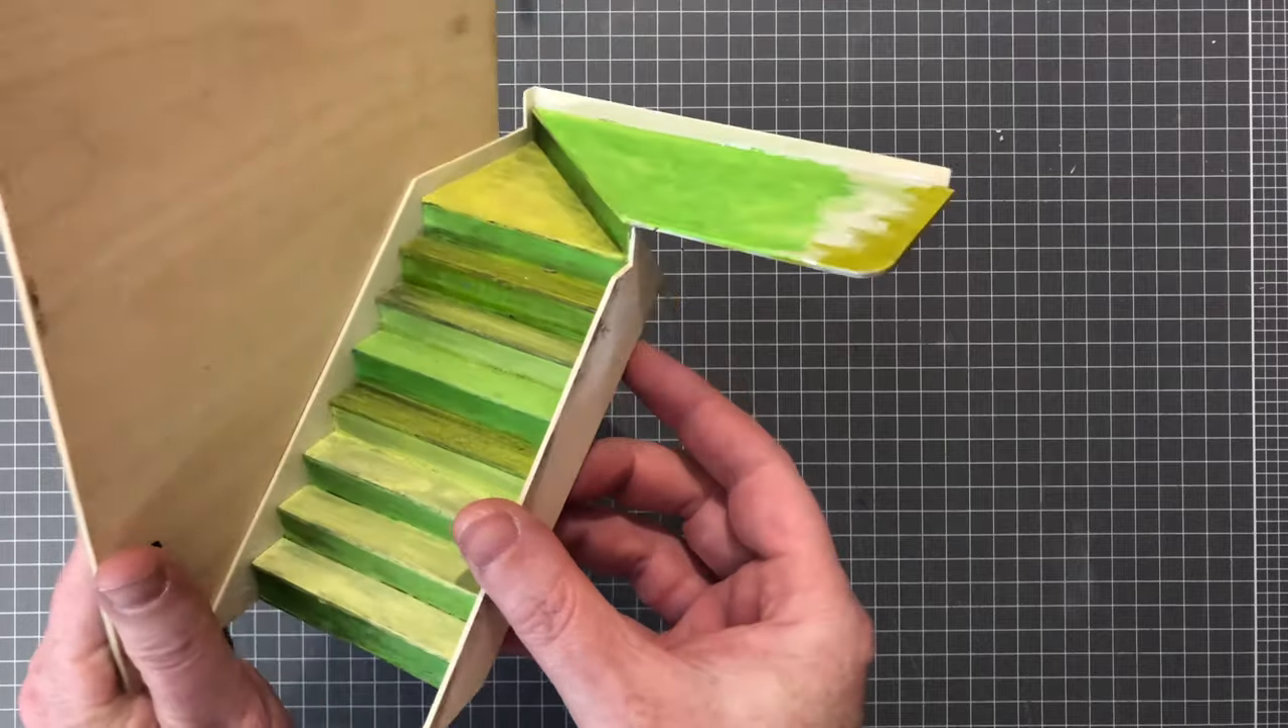The parts were then glued together to complete the construction of the staircase. Next, I started on the walls of the stairs.